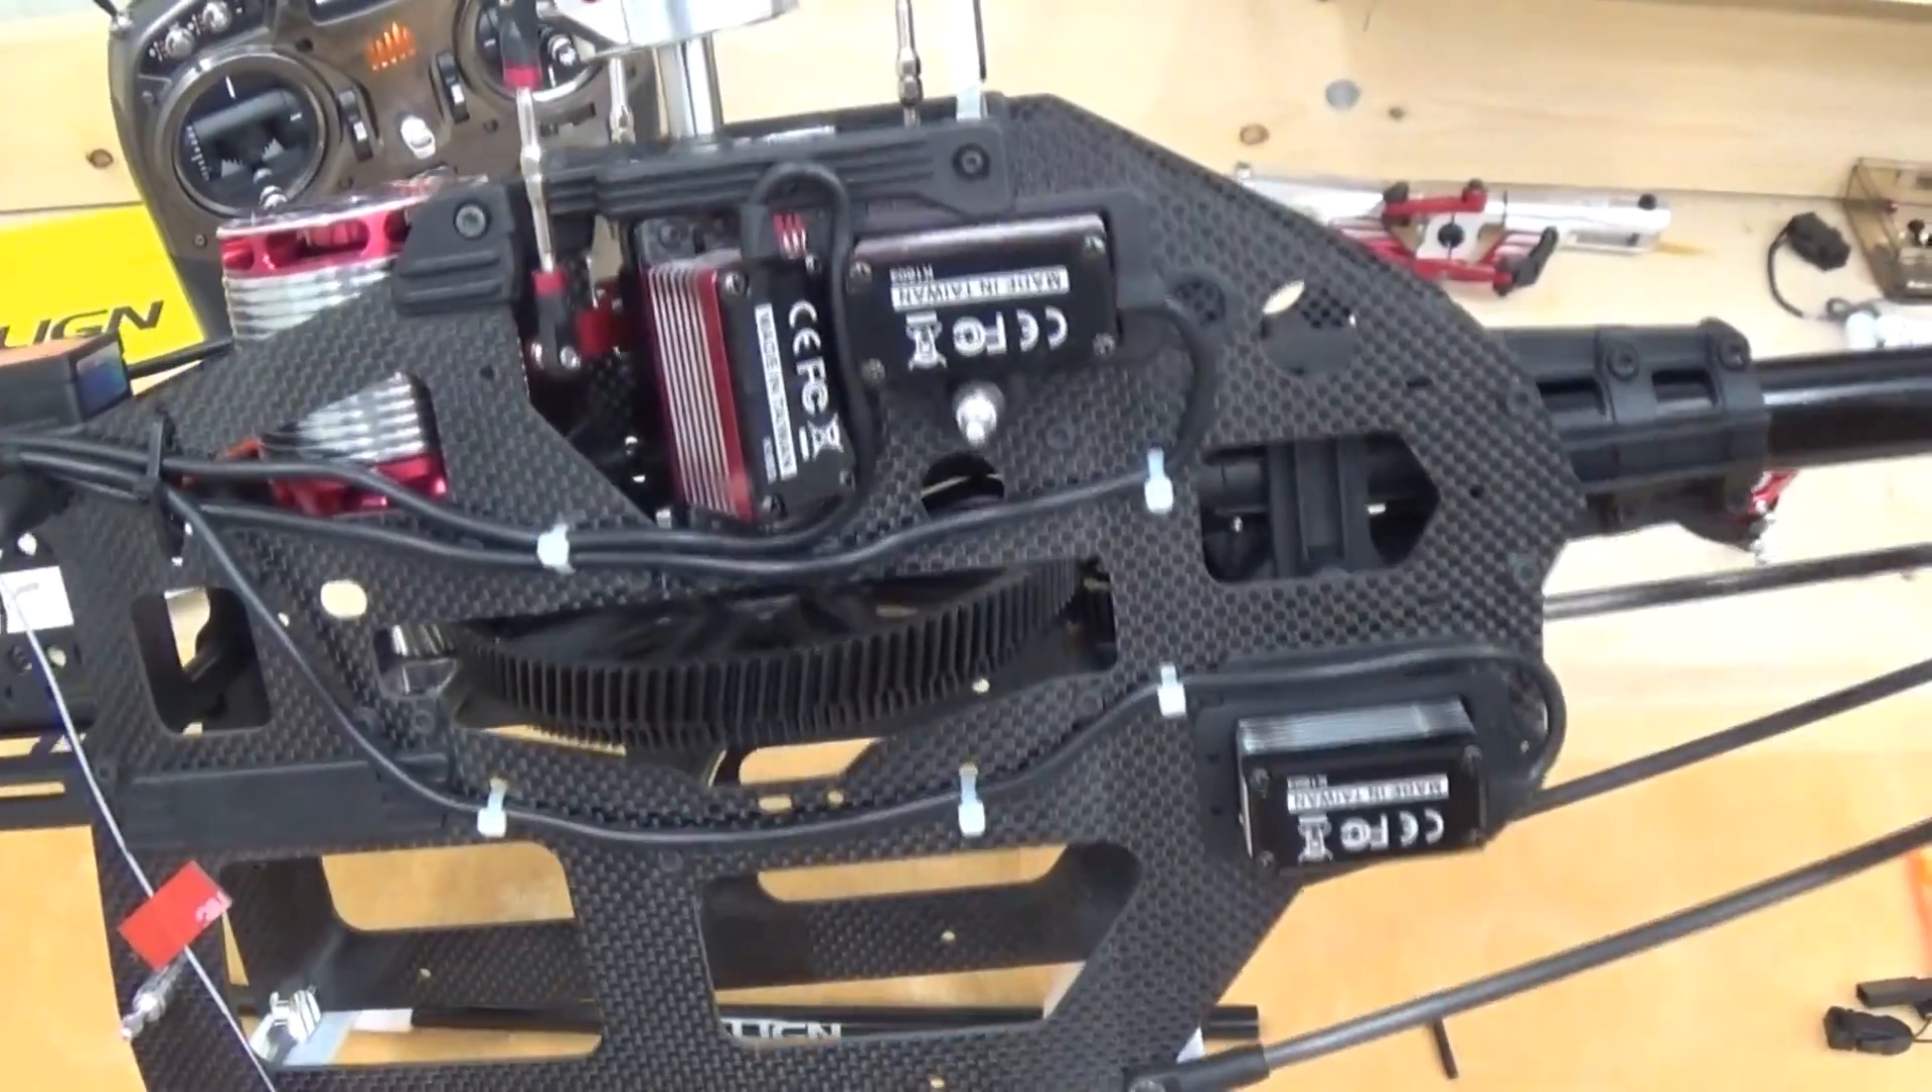I have the main shaft installed with the main gear. You'll see here I got main gear in place.